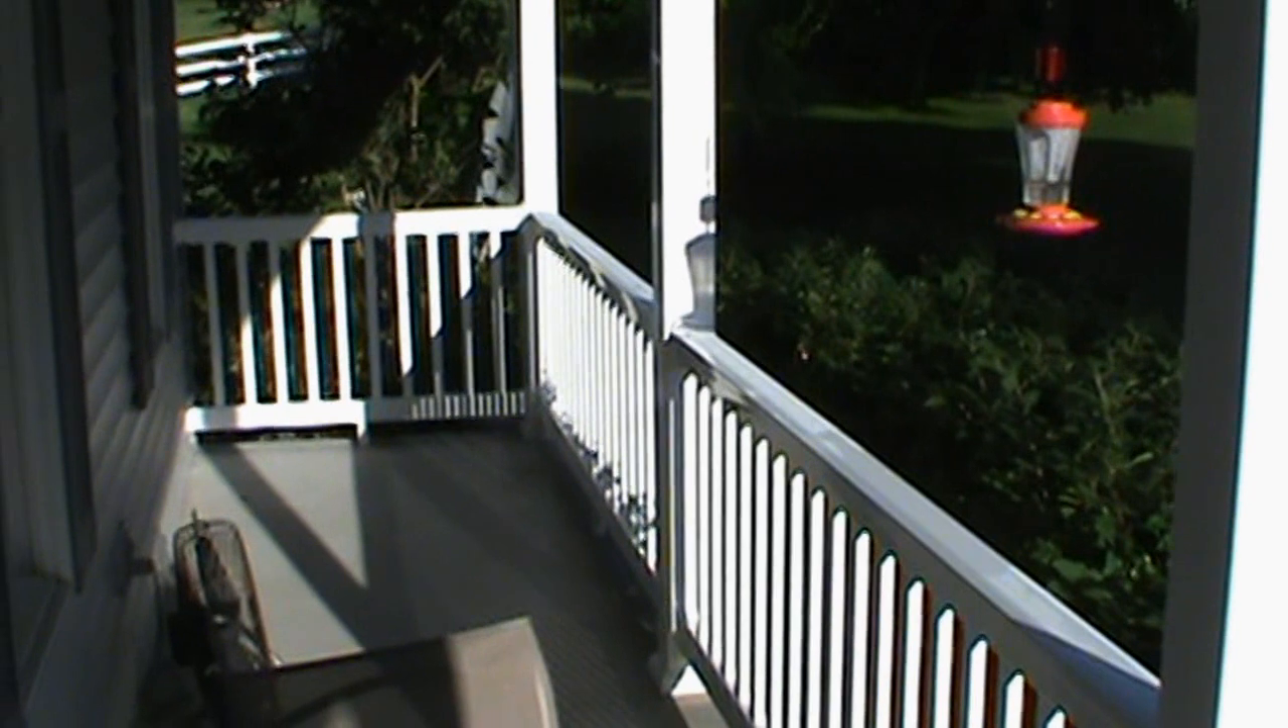All the railing is in, all the posts are in.